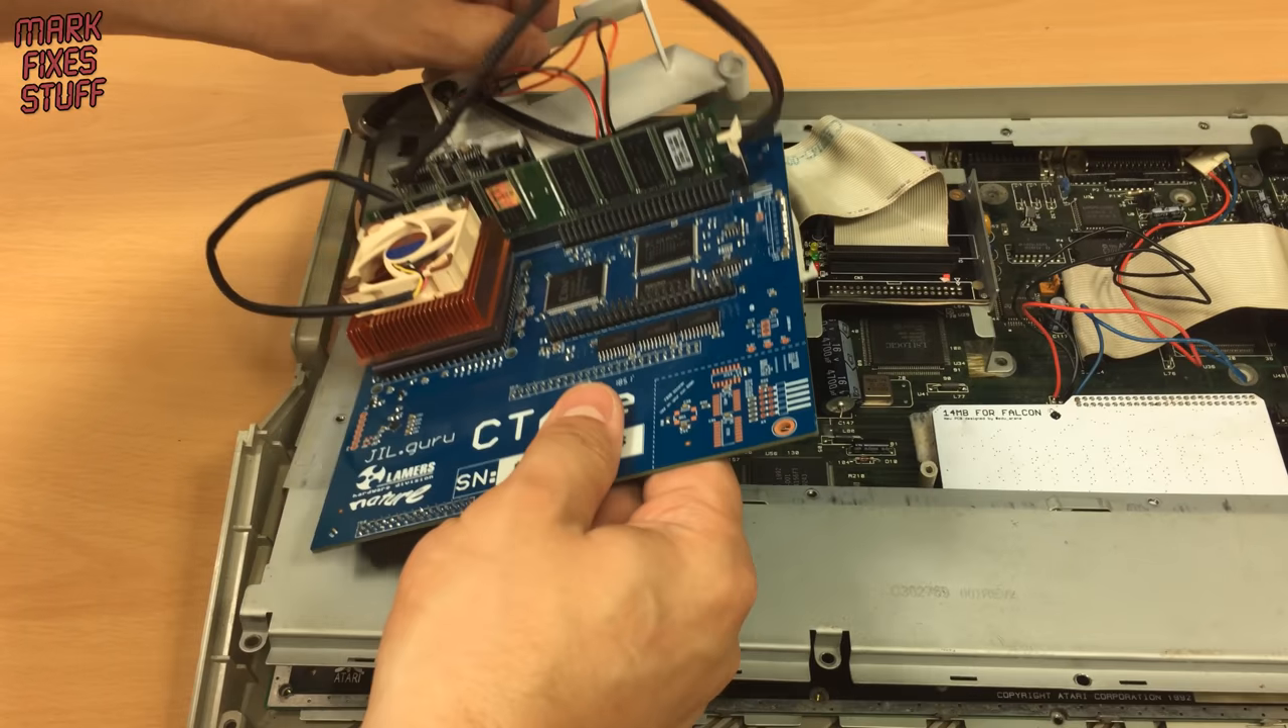And the accelerator board and Pico PSU assembly comes free.